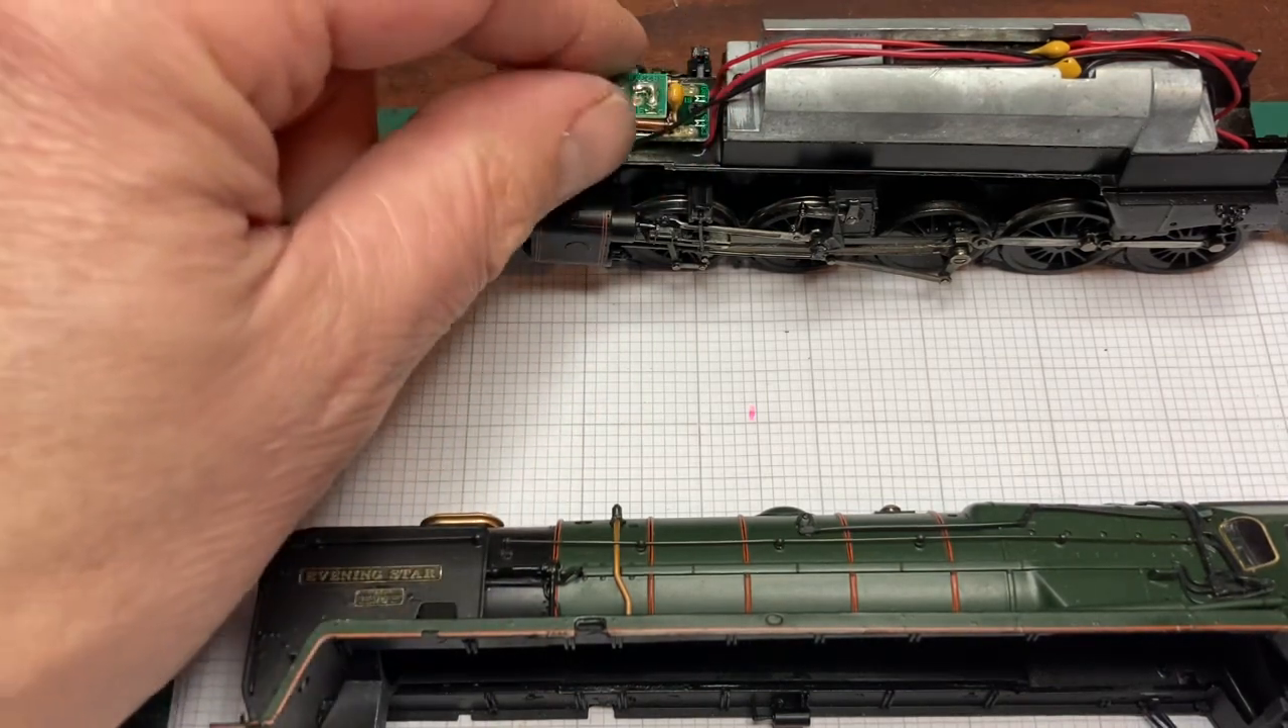Right, so I've taken the case off the locomotive.